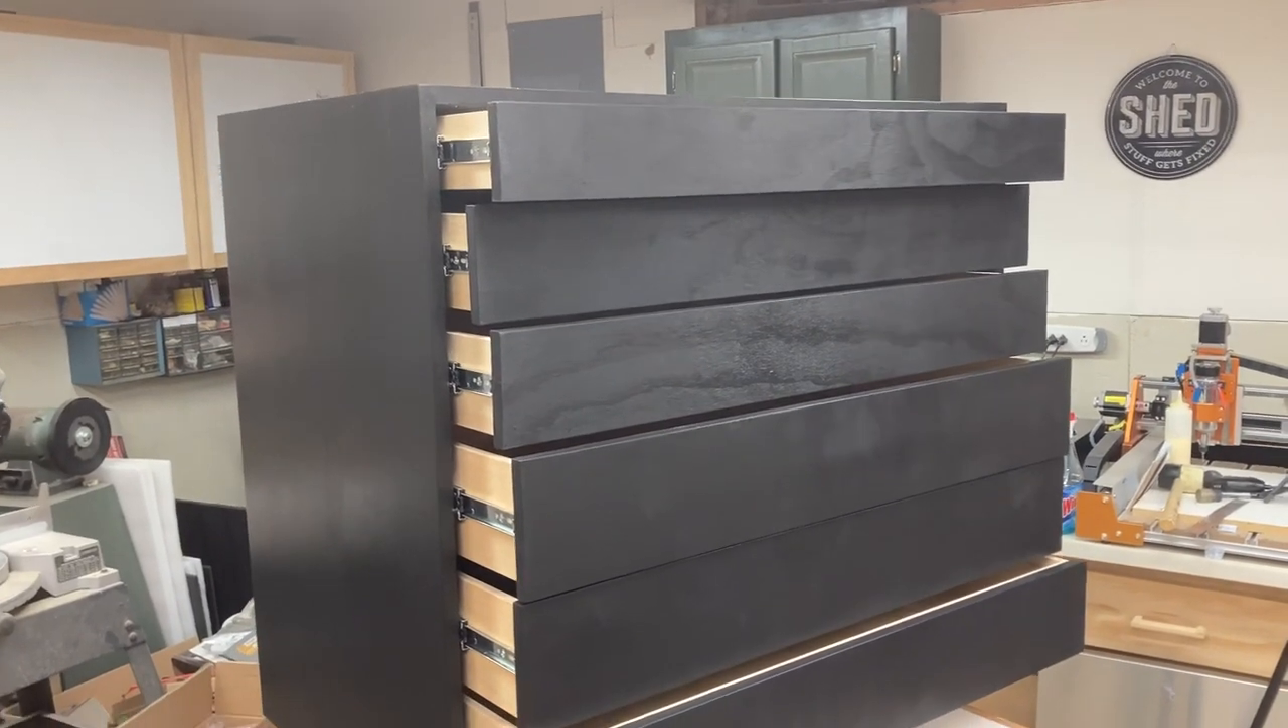And after just a few minutes, I have all of these drawer fronts installed.